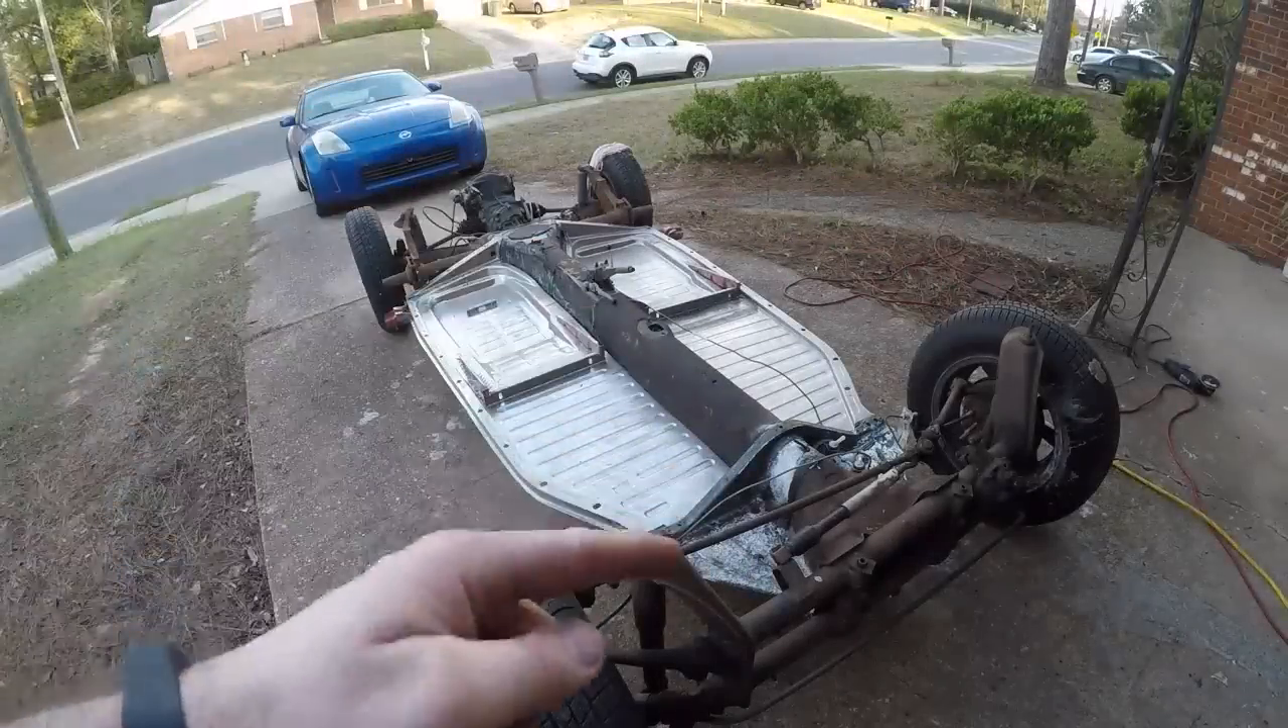We've got the pans dropped back into place. They should be good to go.